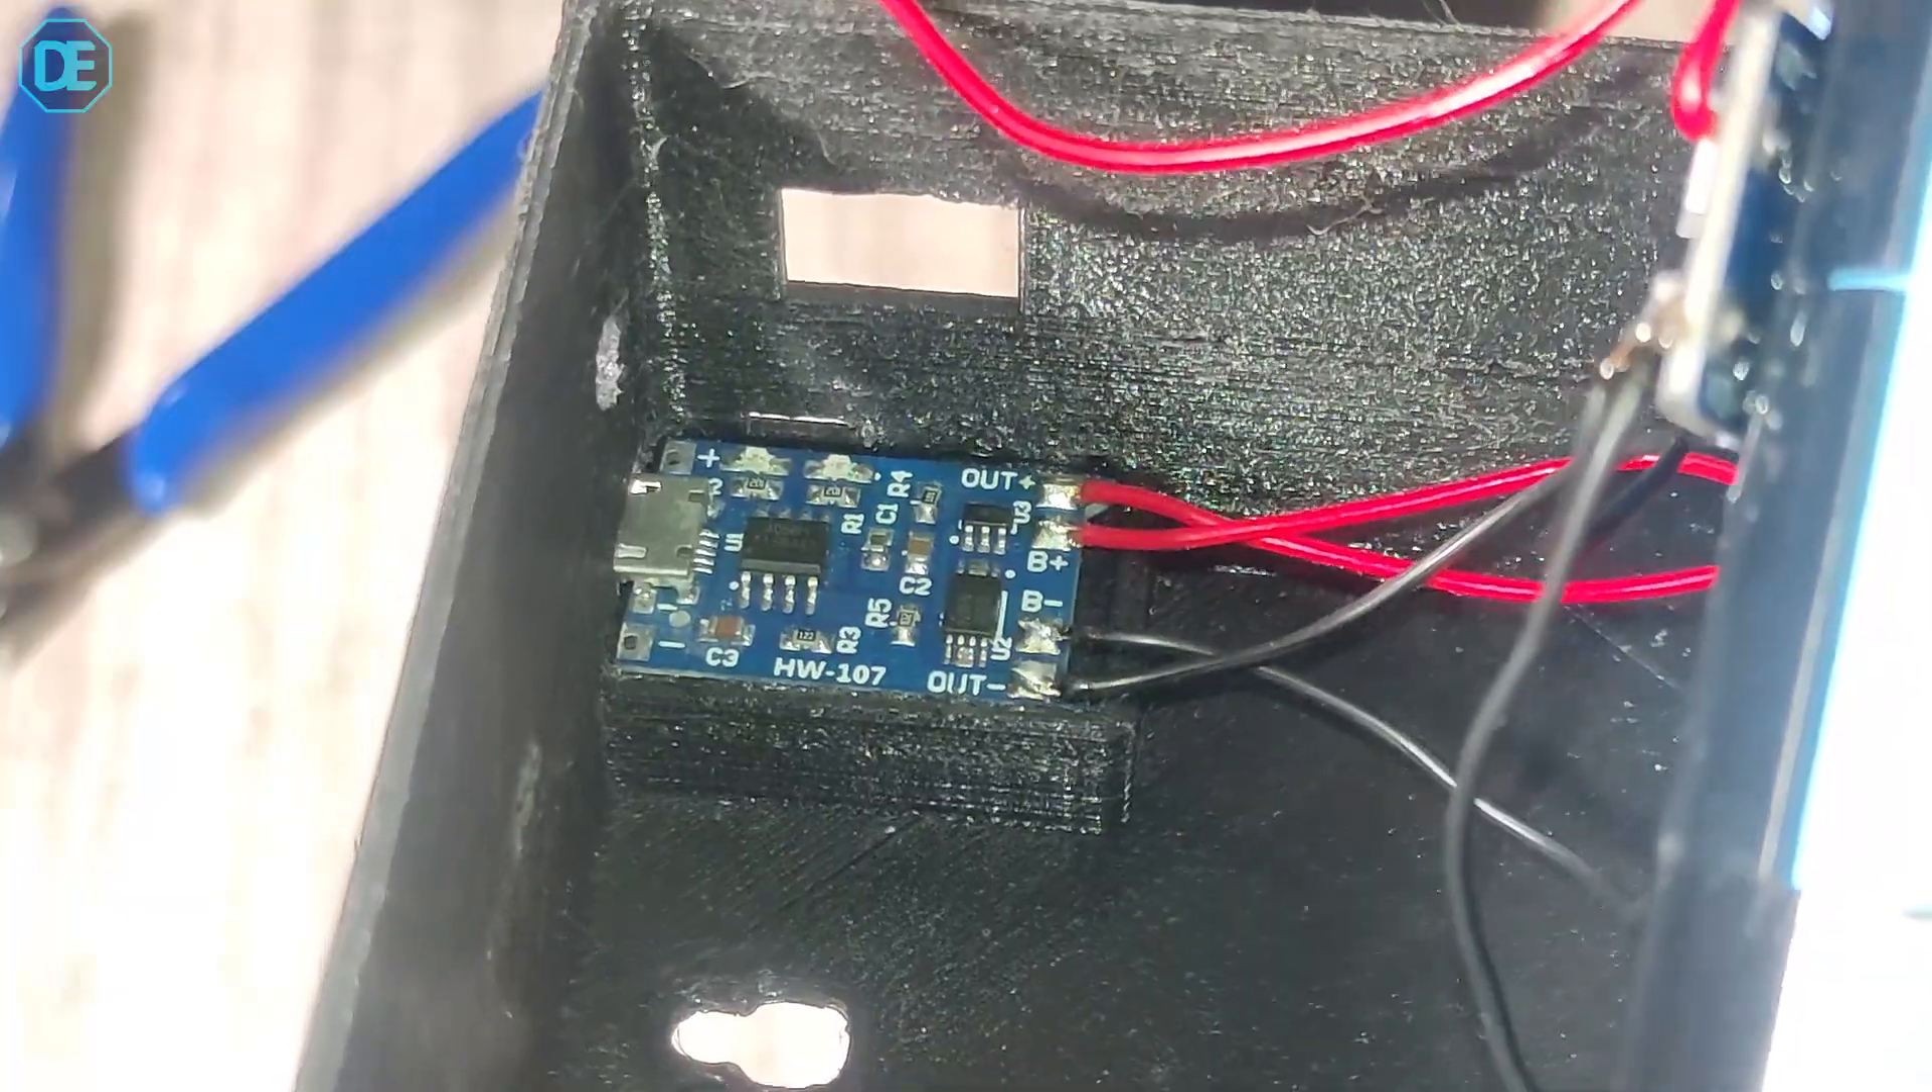Контроллер уже на своём месте и, соответственно, разъём зарядки тоже.